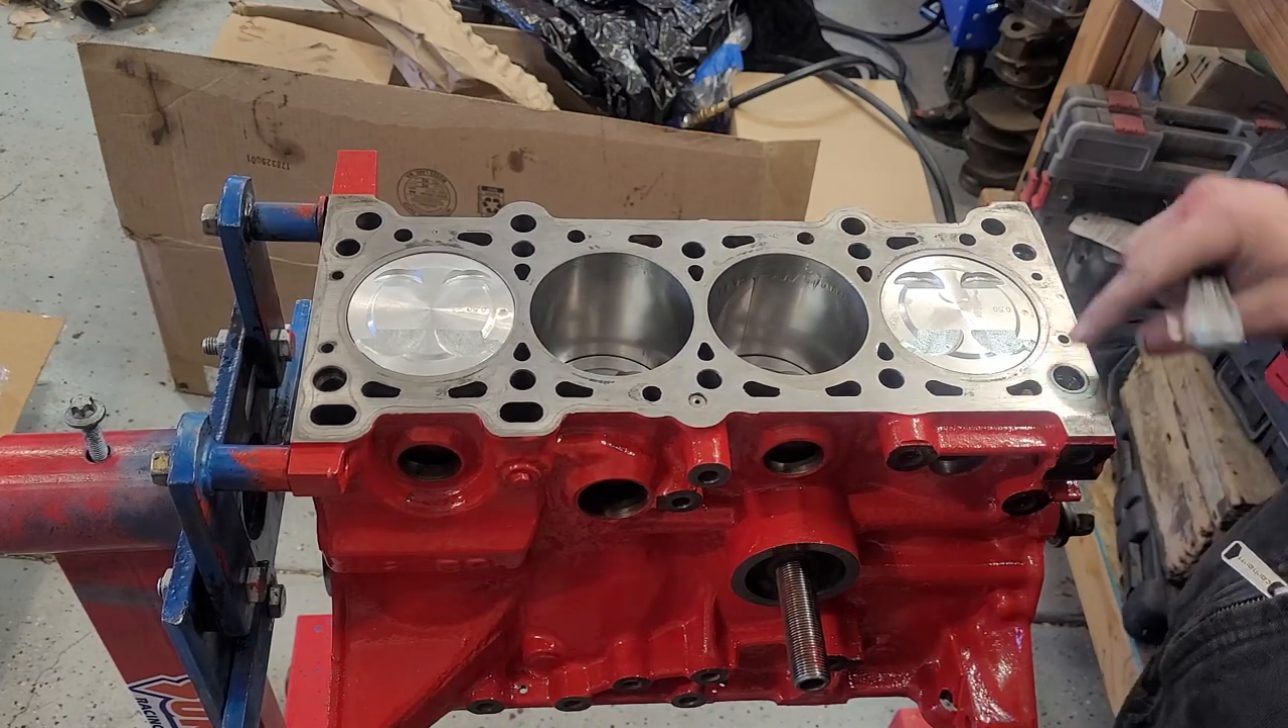So there's our short block together.